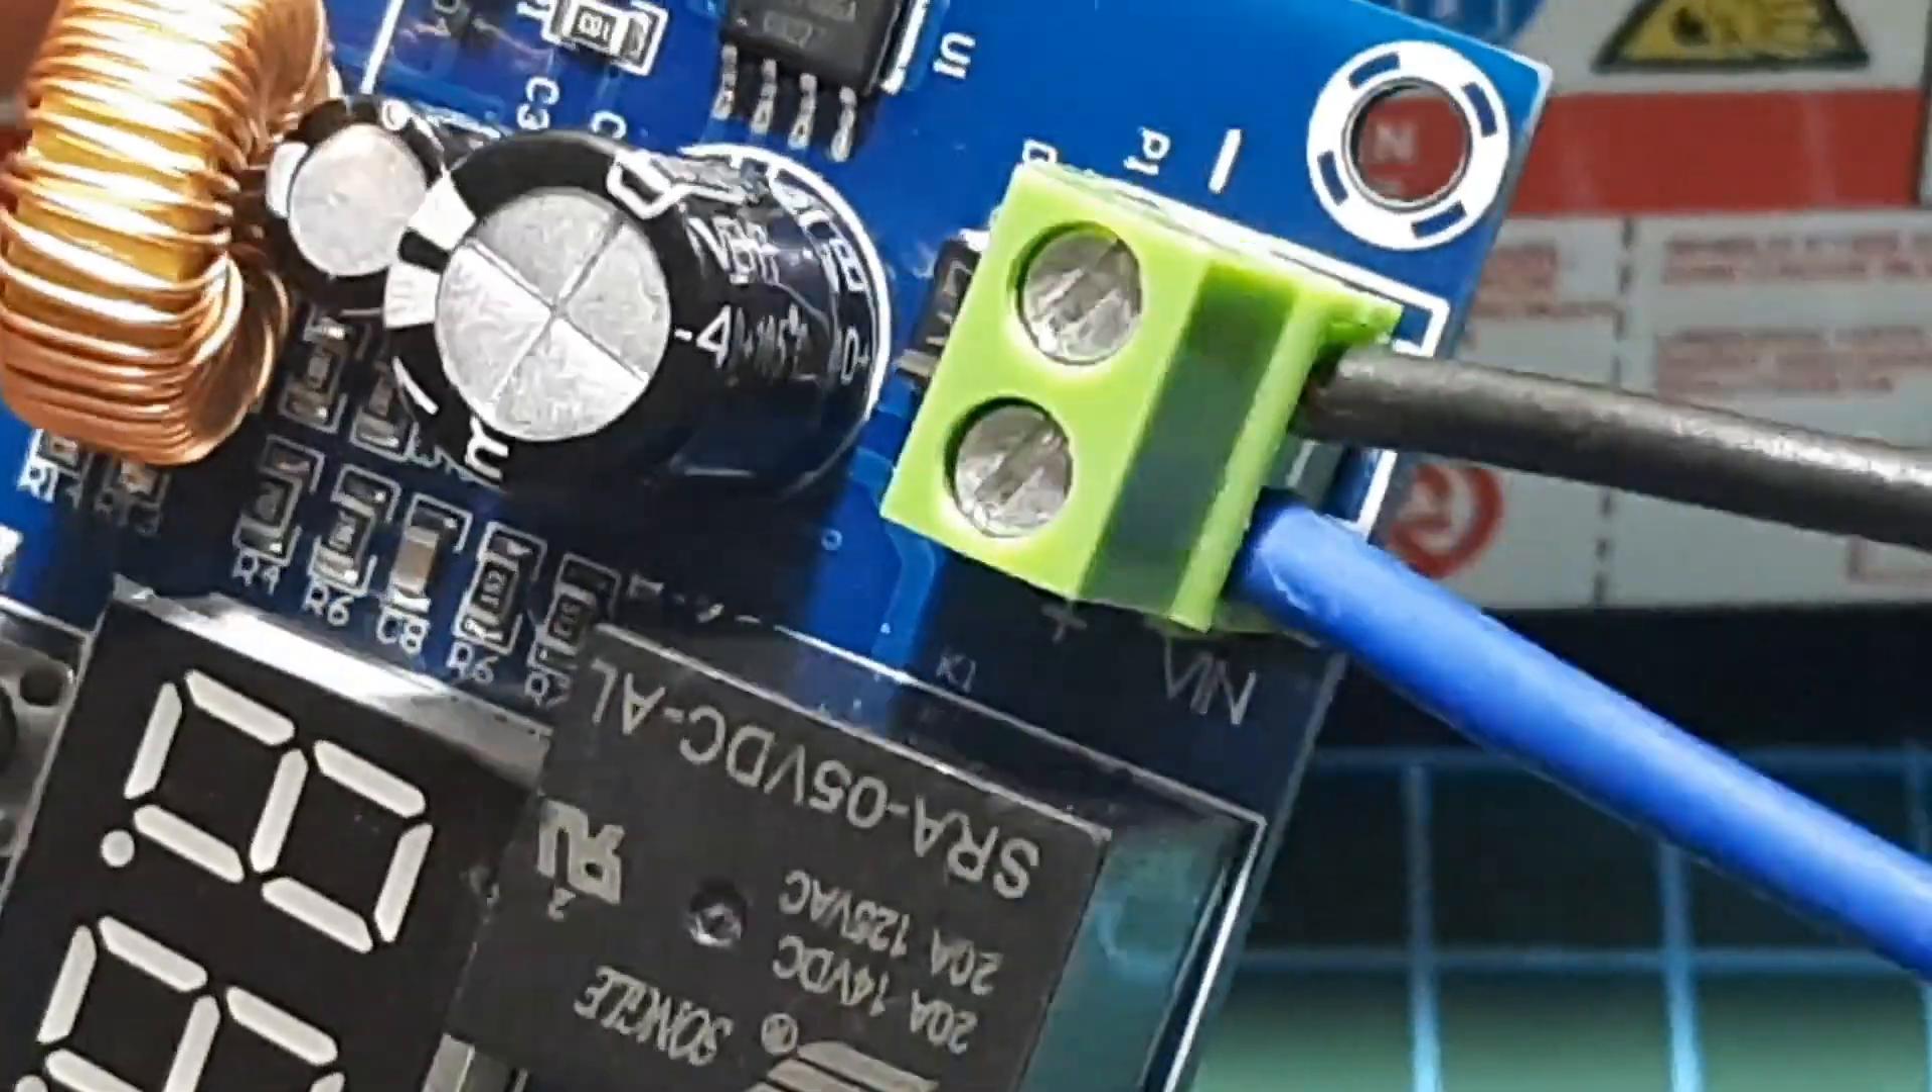Jadi sudah saya sambungkan Kabel biru plus Dan kabel hitam minus ya.